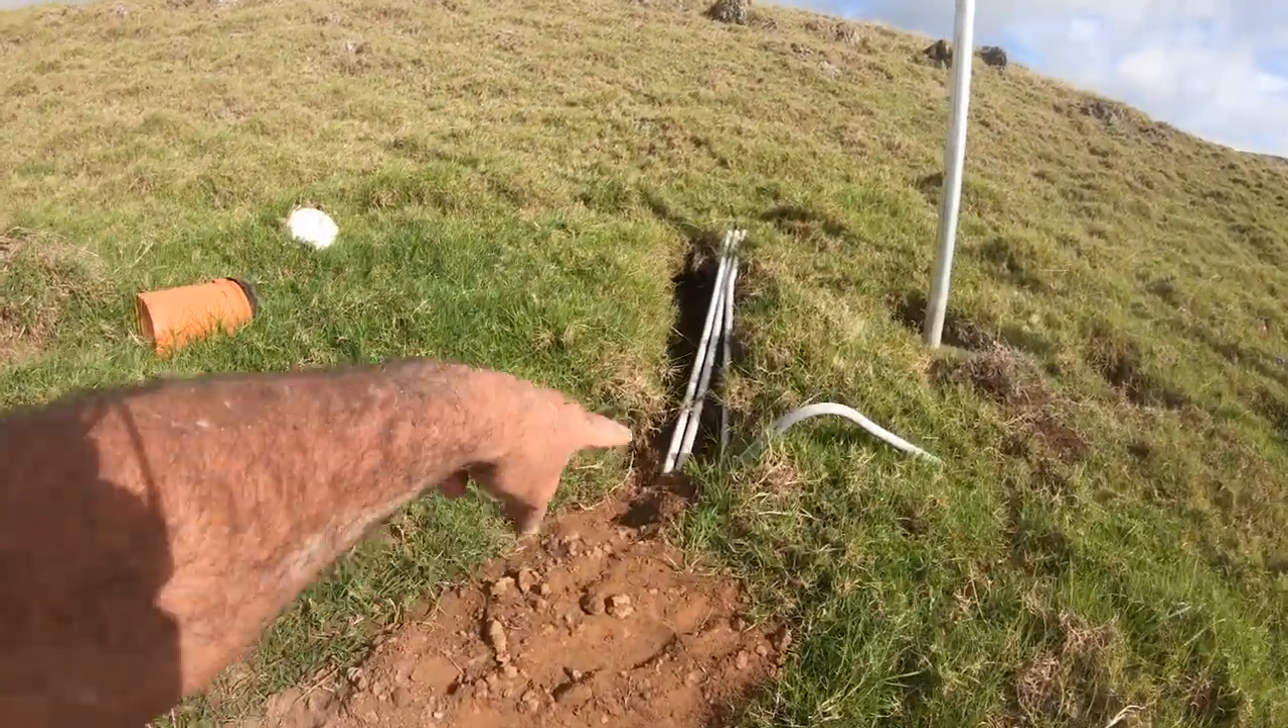See, here's all the conduit. I got to finish covering up this pipe.